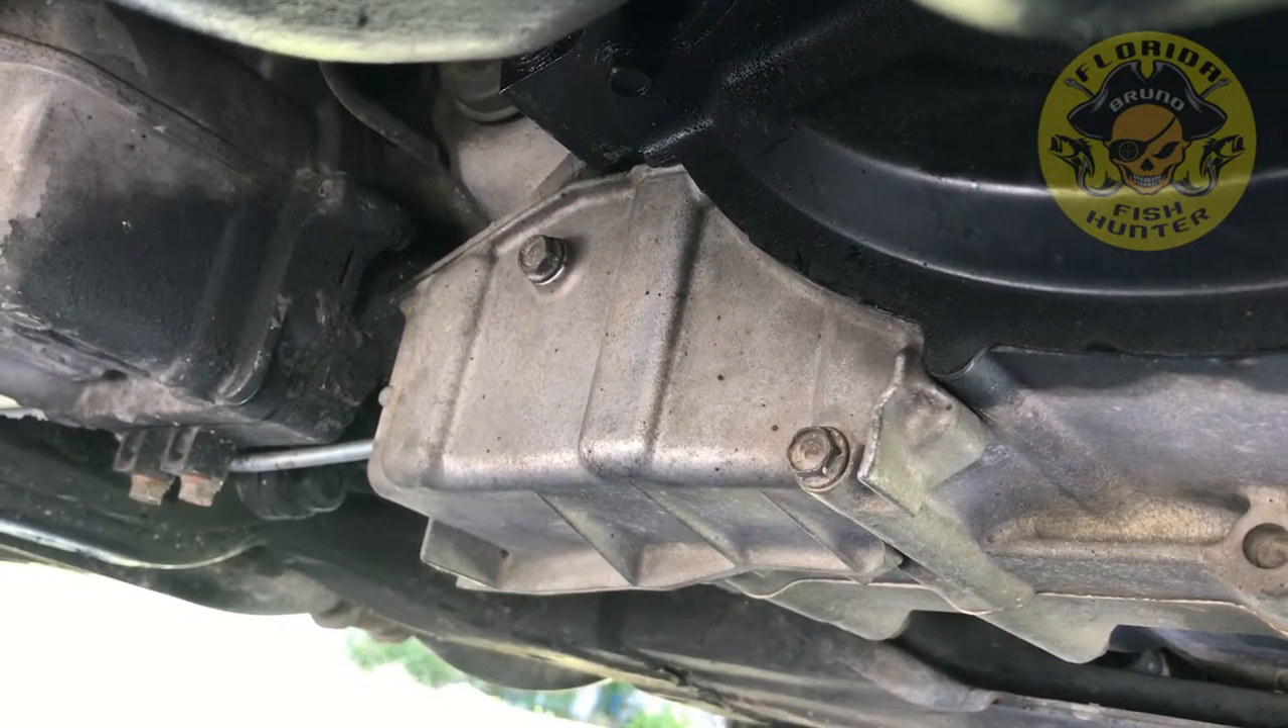All right and now the cover is back on.